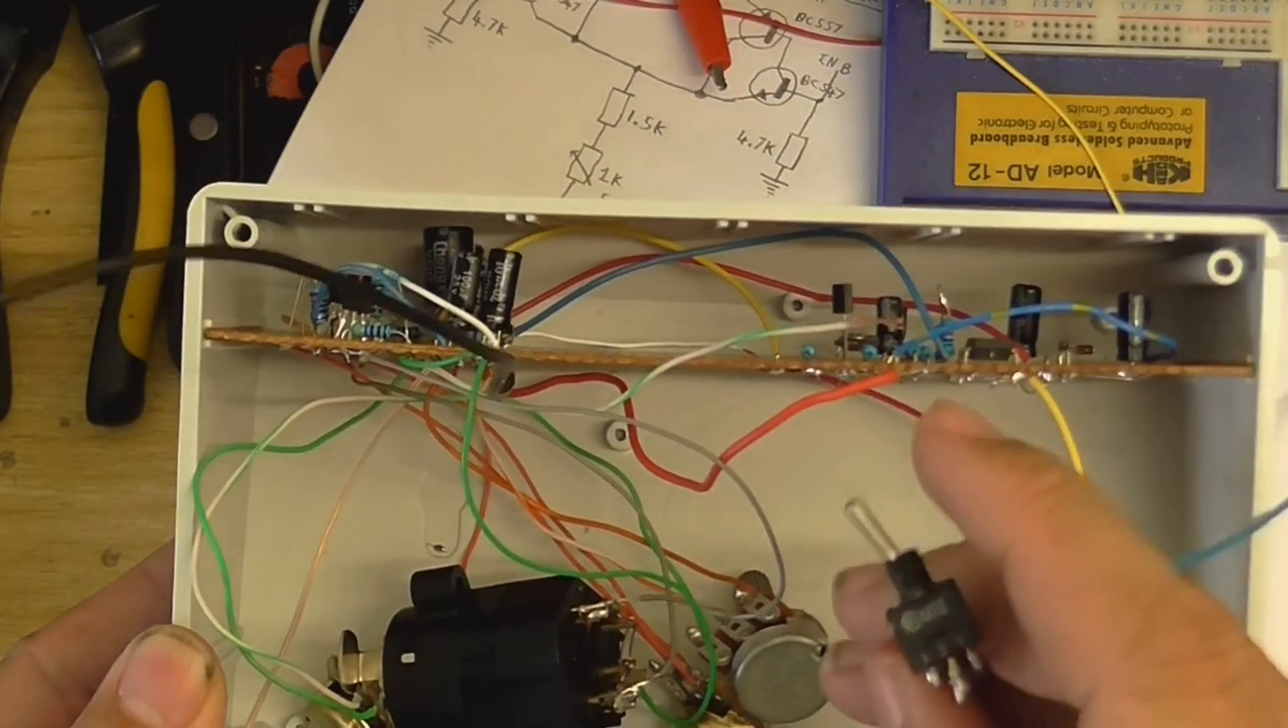Okay, so, I decided to see how well the circuit would fit into the box. And it fits in really nicely.